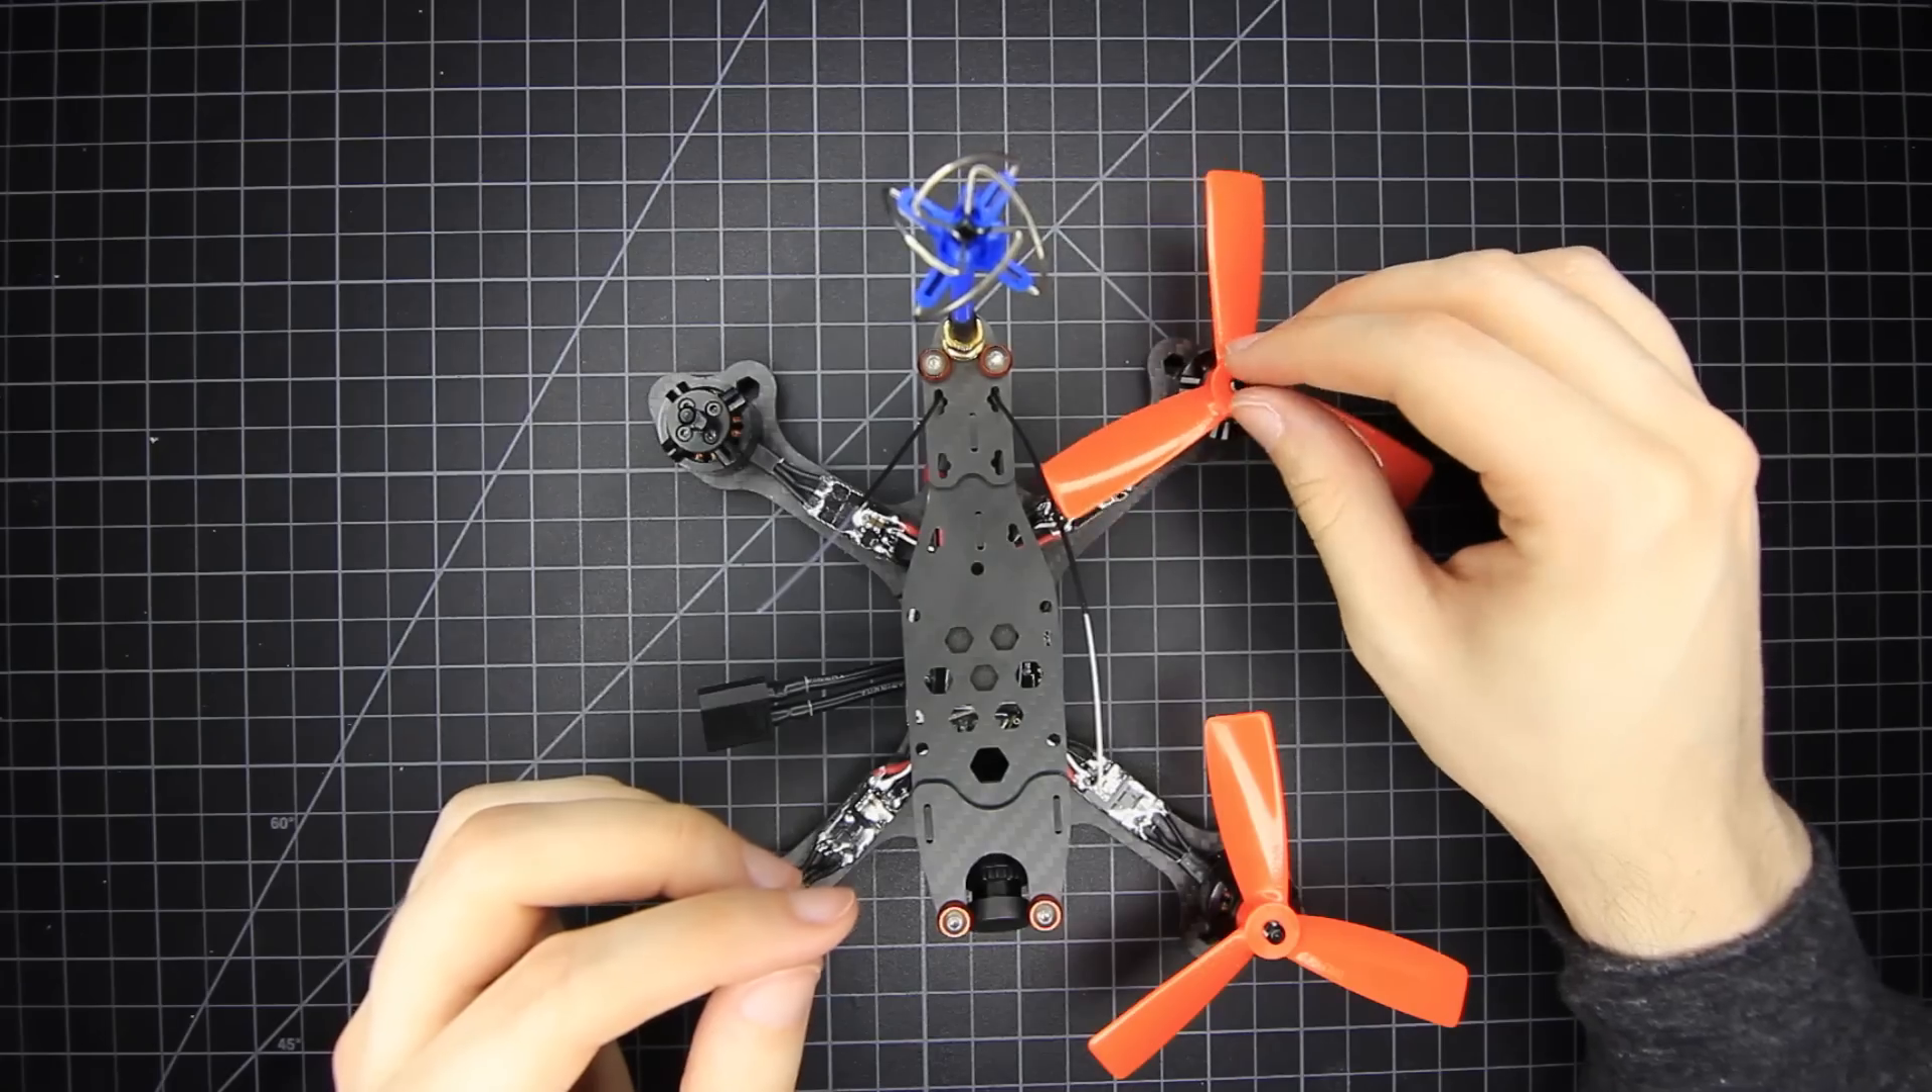After that, pretty much all there is left to install is the props.